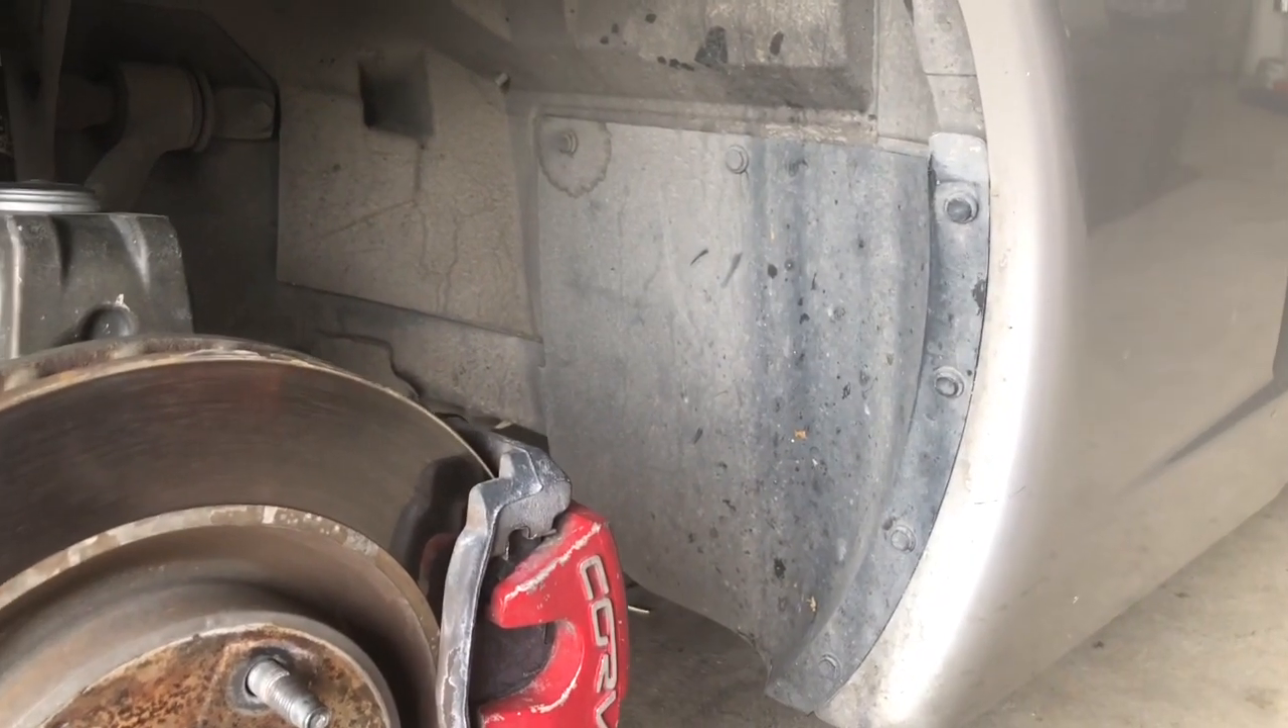Okay so we've got a car up in the air we got the front wheel off.